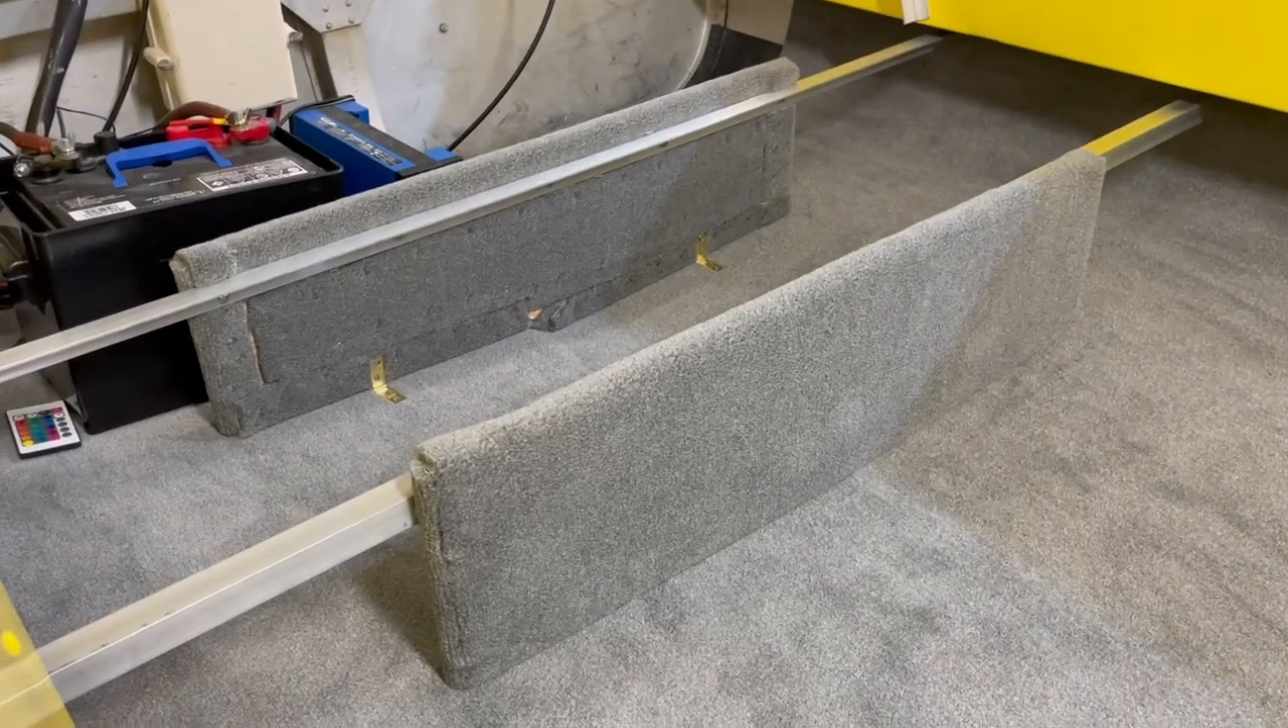Seat supports are now done and installed.